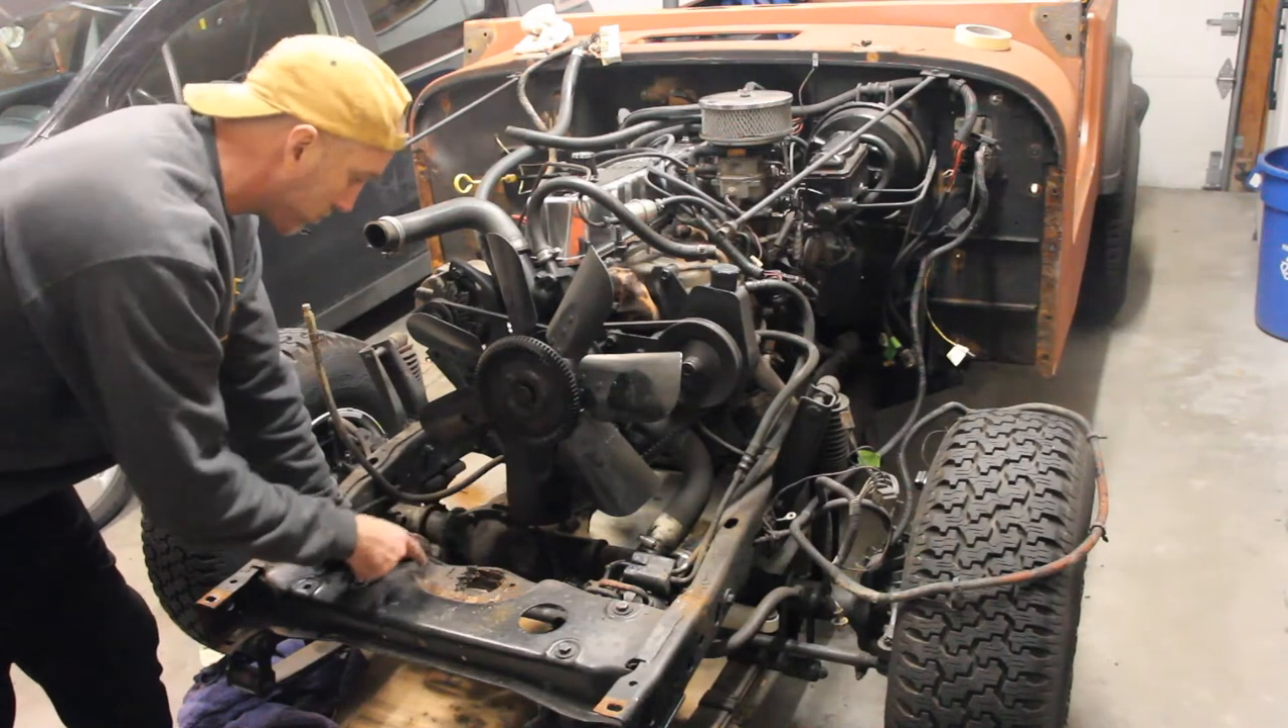Got the whole motor exposed. Everything's been removed off the front.